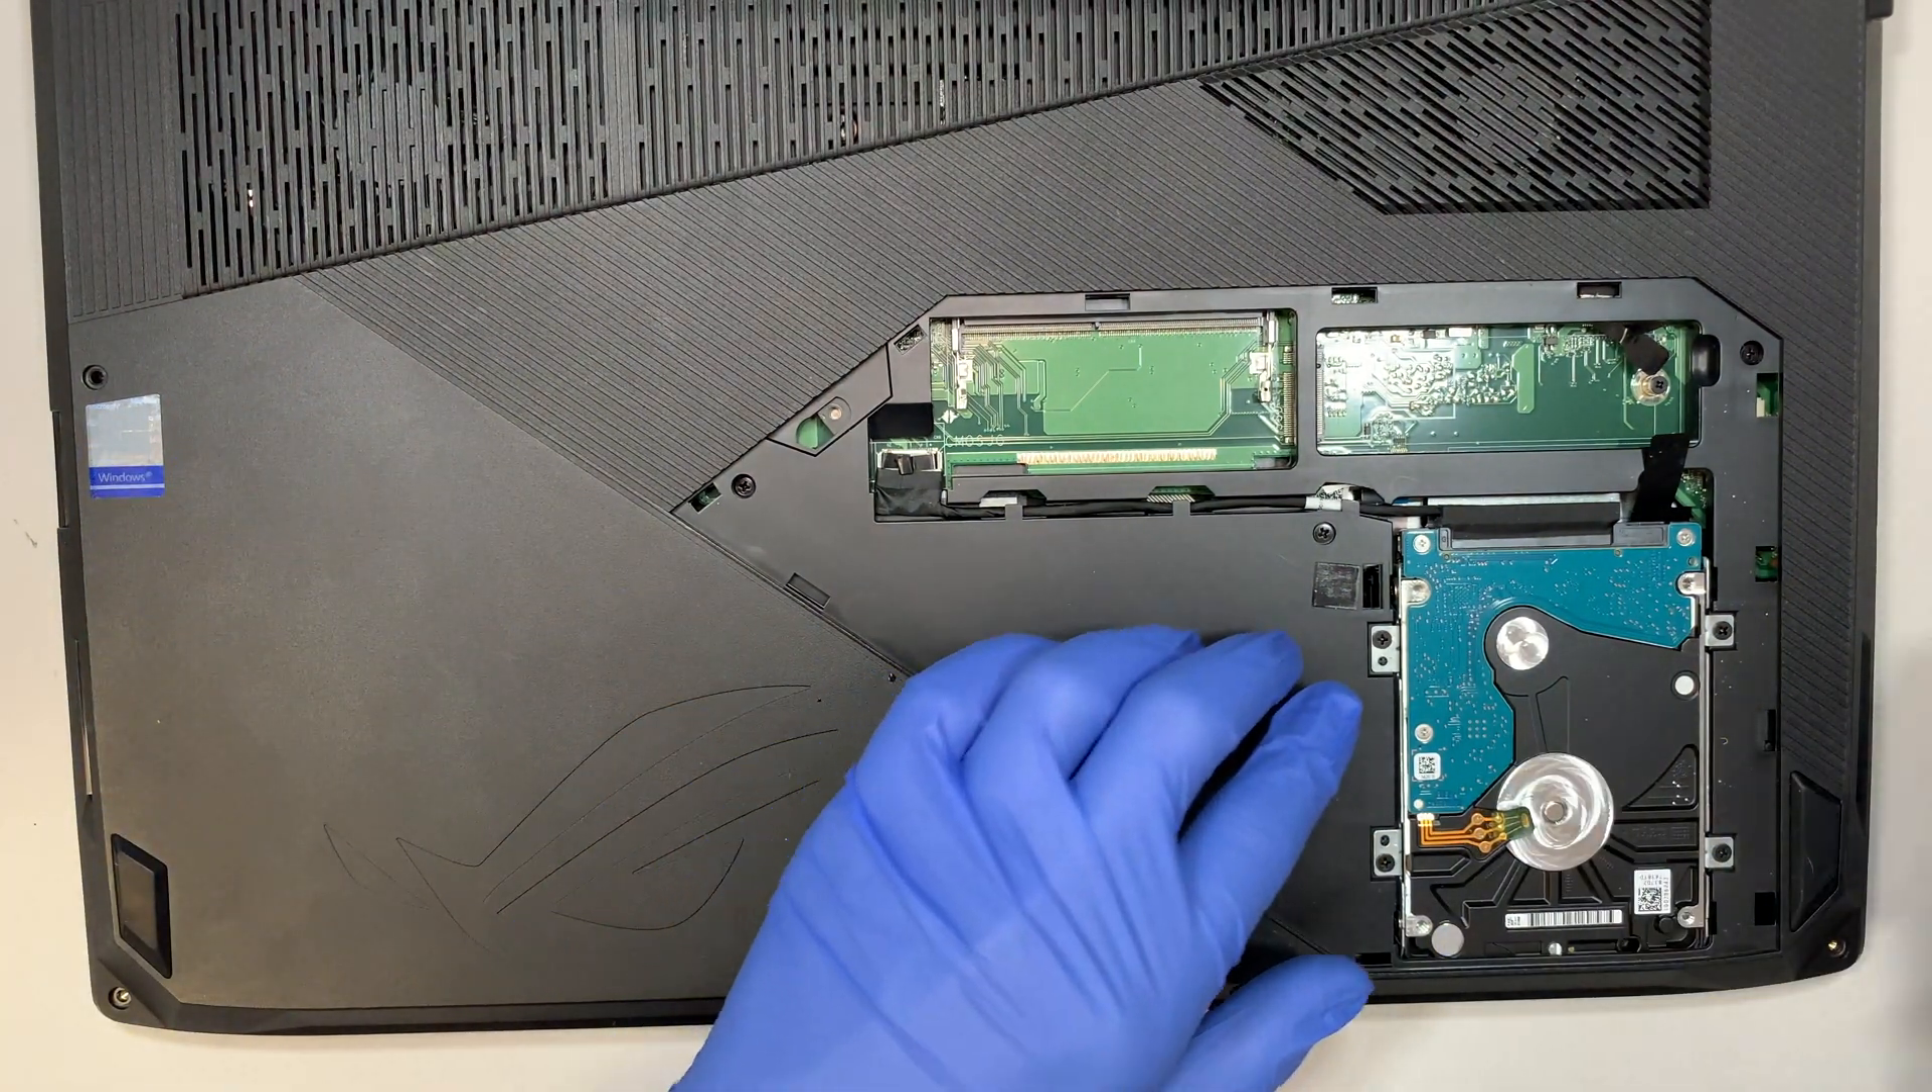You need to remove the the back cover of this and once you remove this back cover here you can see that the hard drive is installed.